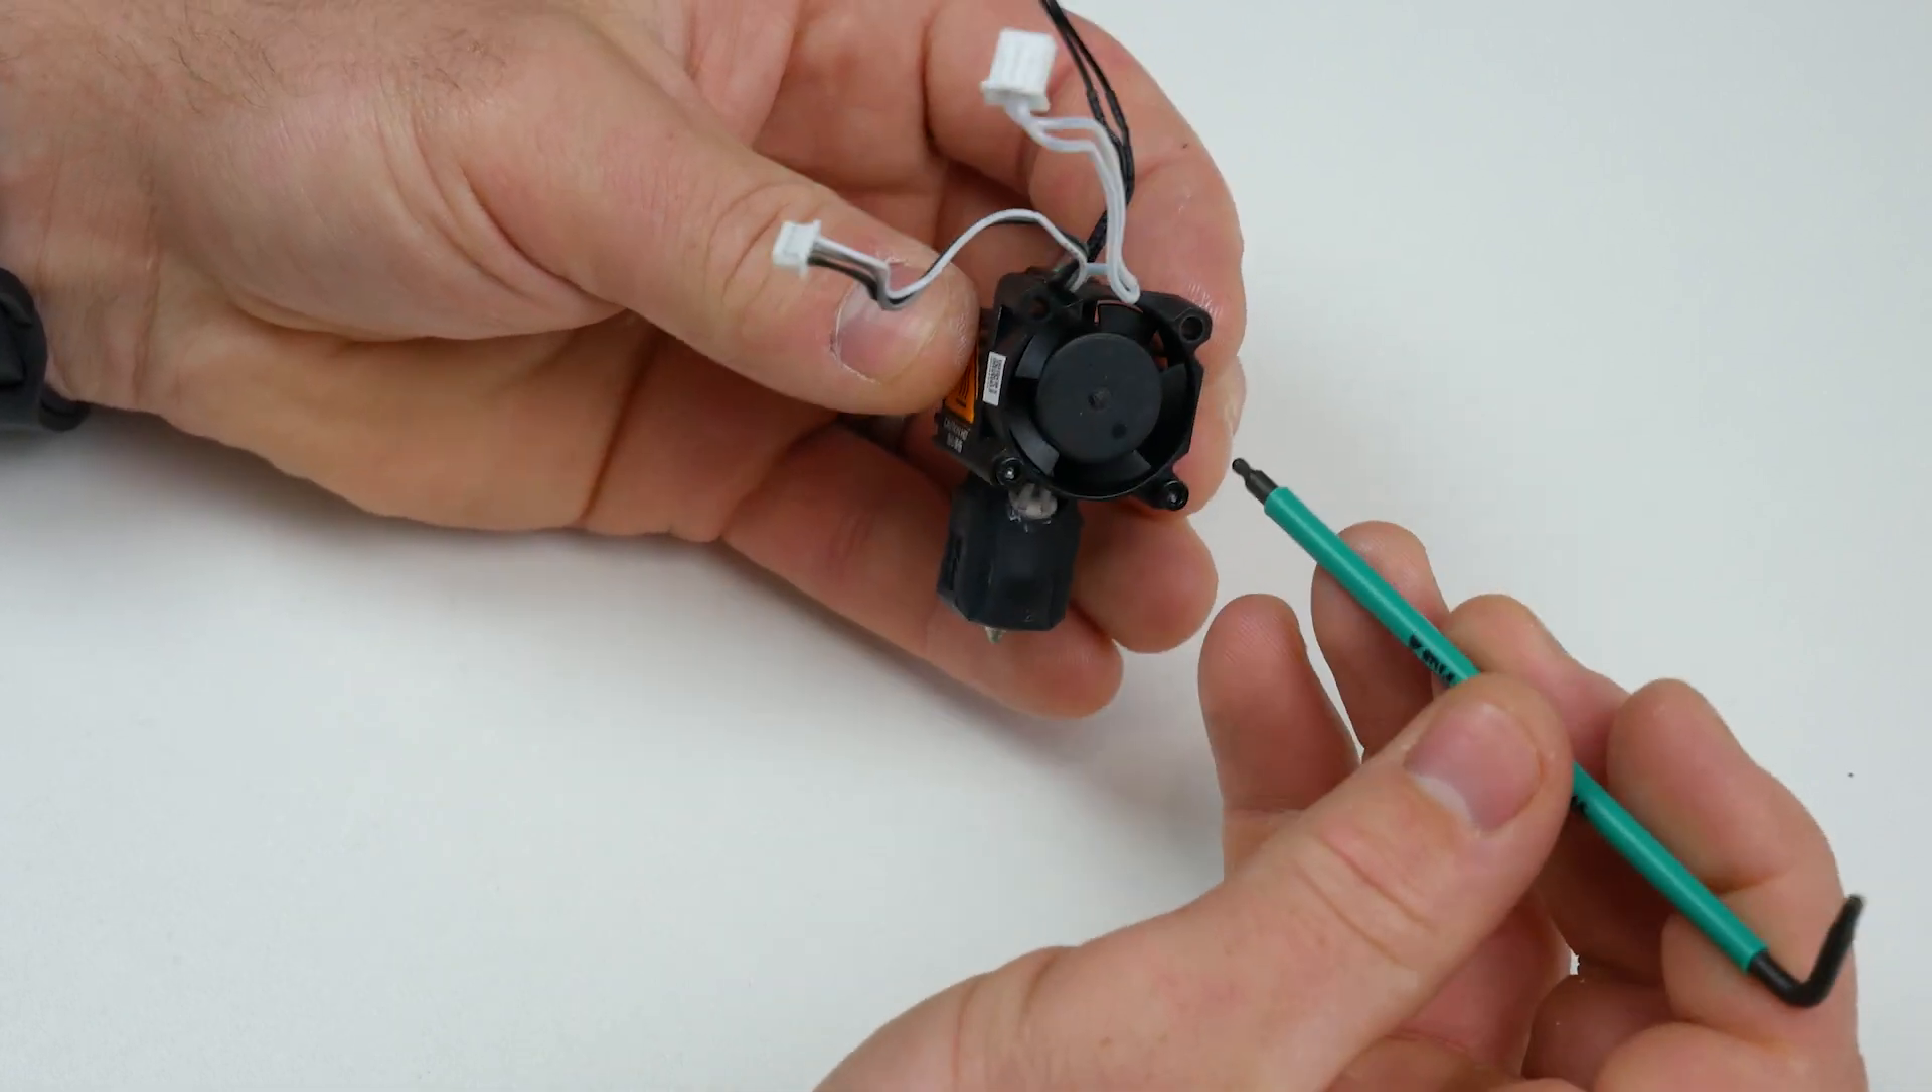Okay, so we've now removed our hotend from our printer.